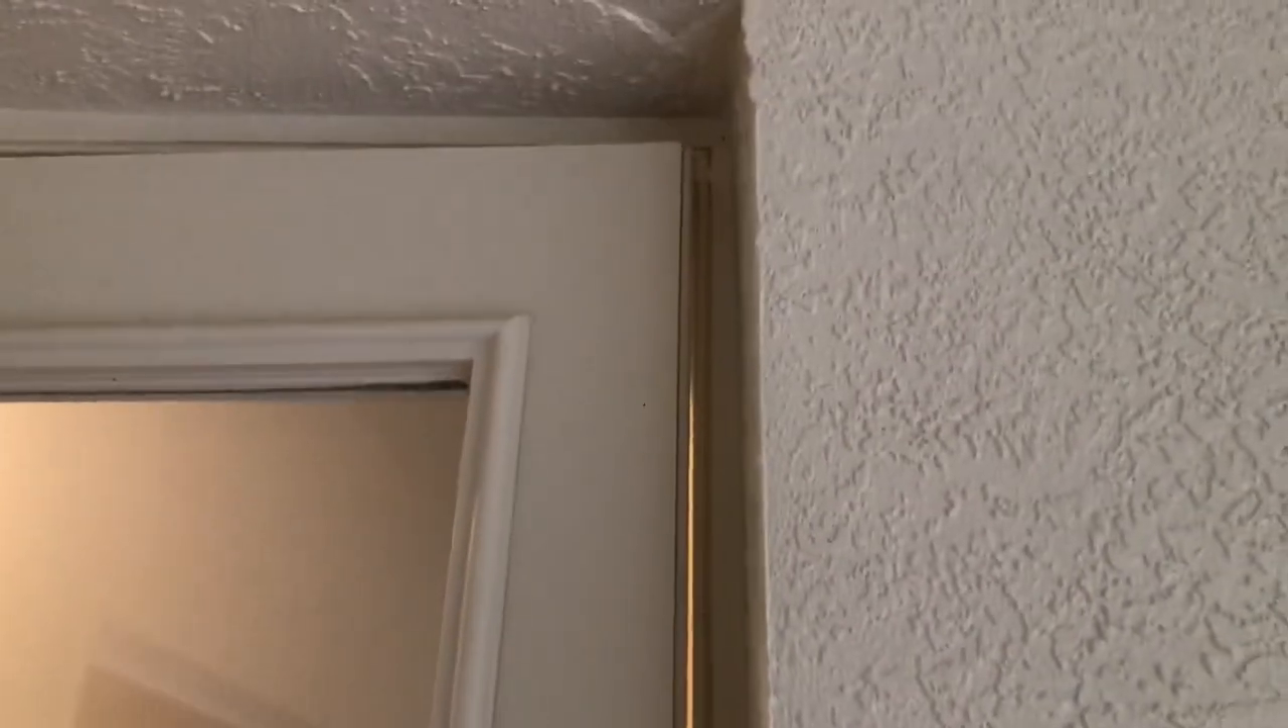And you can see it where the light gap is there.